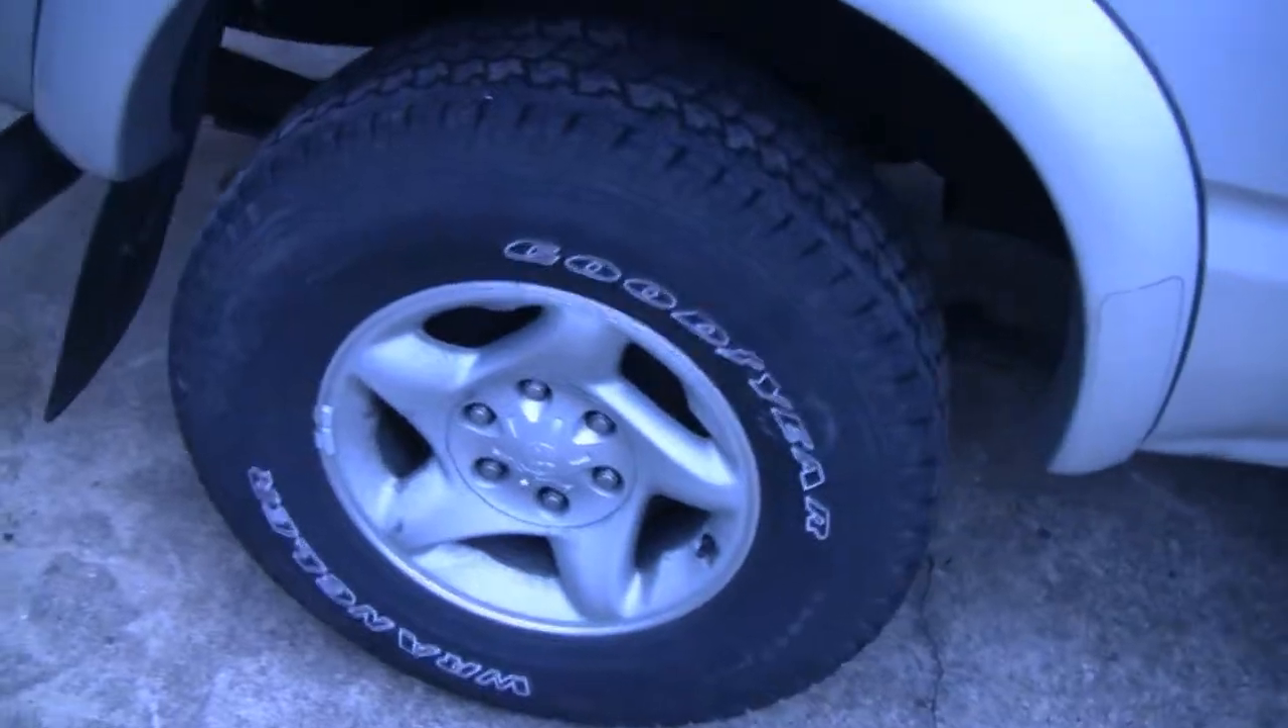Got the tire on. I filled it up with air. Got the right, correct pressure in it.